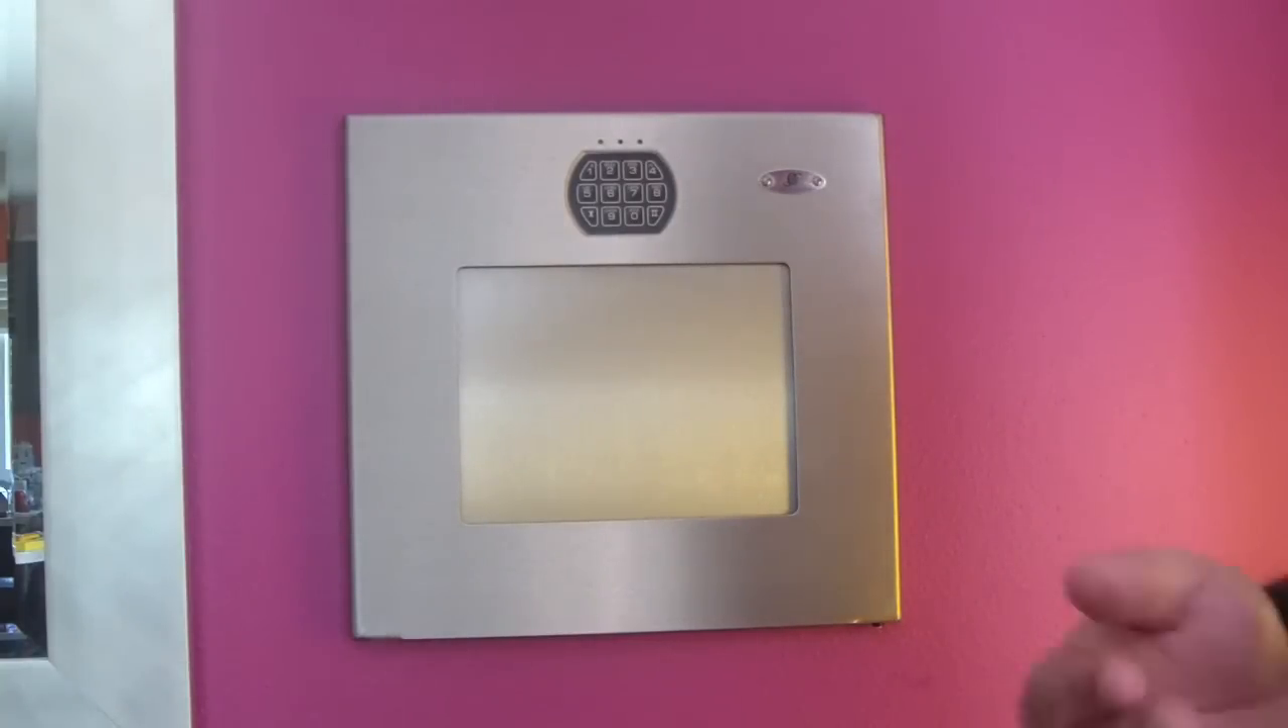But that is the installation of the safe. And that is what it looks like when it's done.